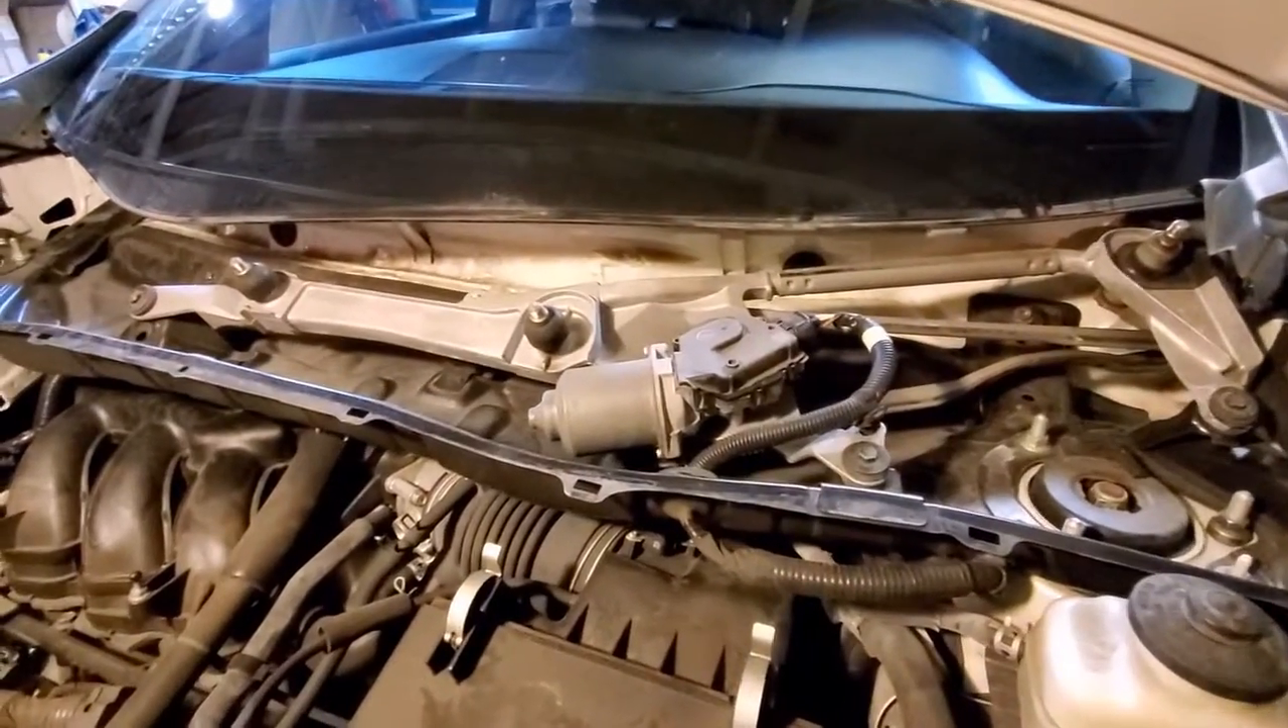Okay, now that I take out the top cover for this panel, you can see the motor for the wiper.